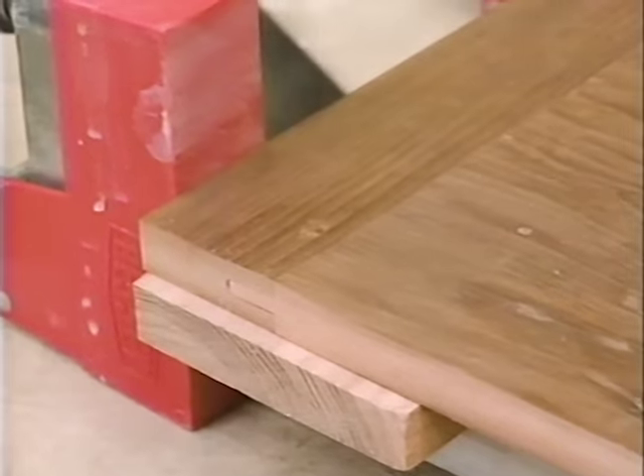If you notice I installed a scrap piece of wood underneath so that when the drill bit goes through I won't get any tear out.